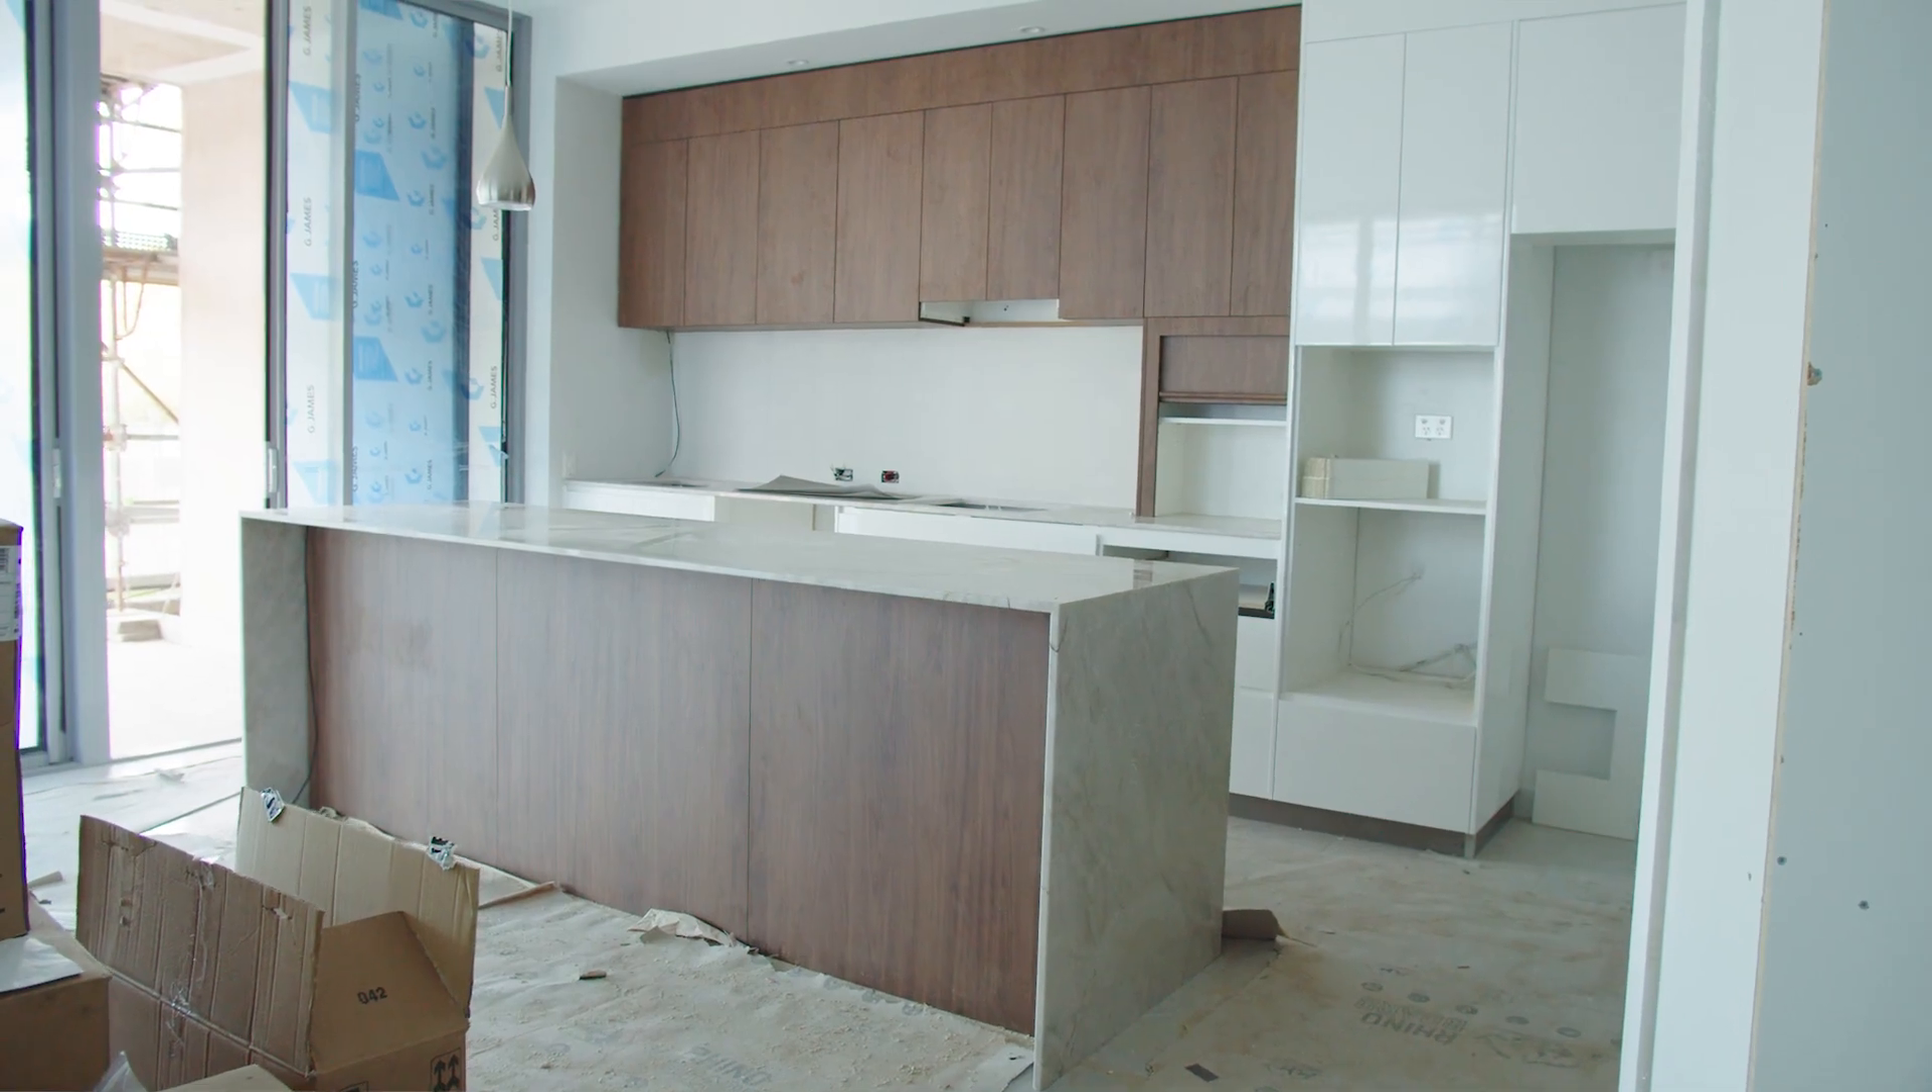We're going to check out level 1. Here we are in level 1. Stone bench tops are all in.